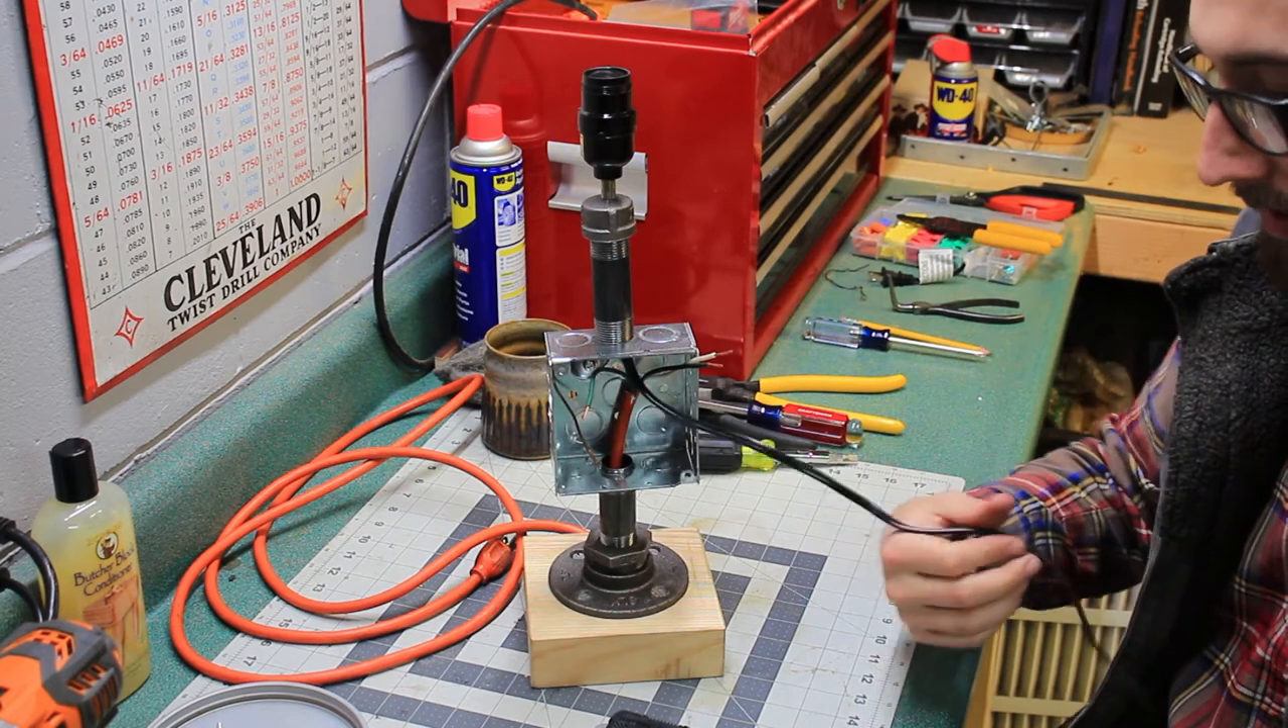I got the cap and the light fixture itself mounted to the rest of the structure, the lamp.